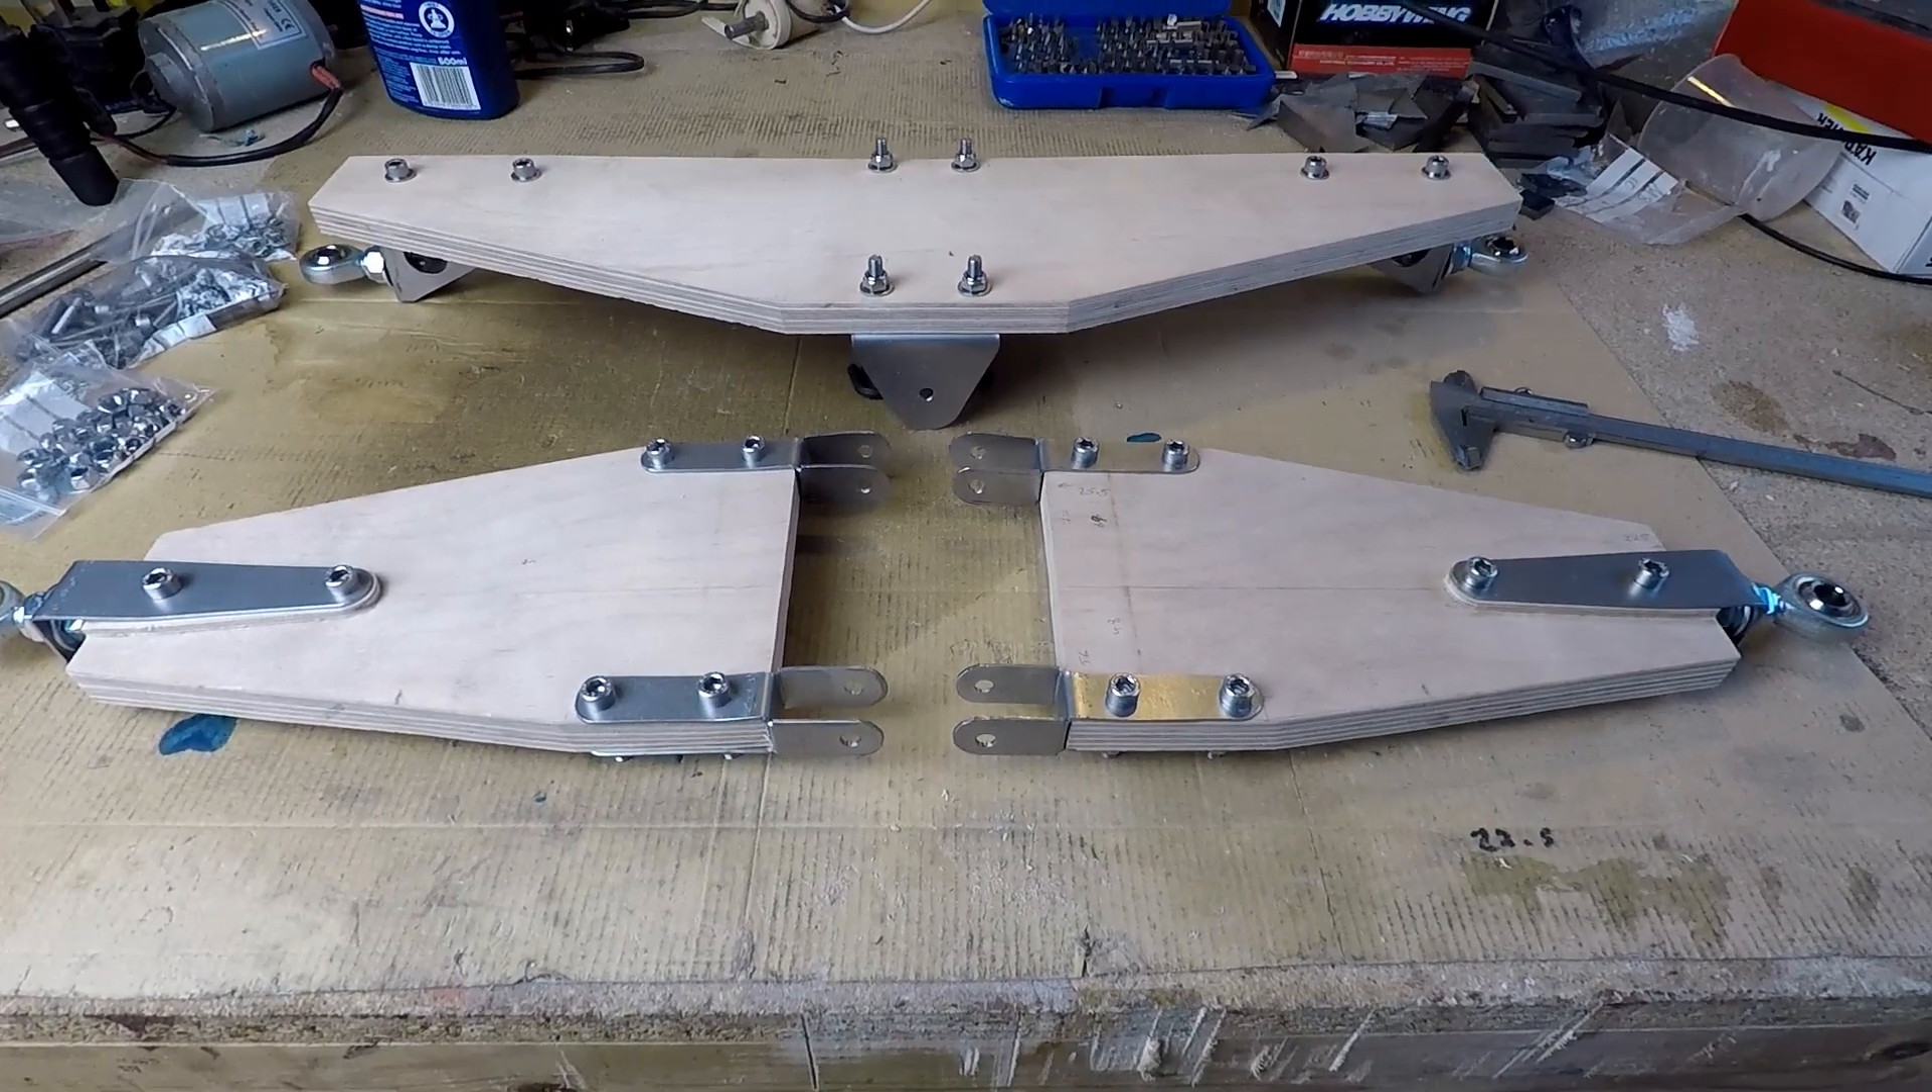So these are all the sheet metal components bent up and bolted into place.